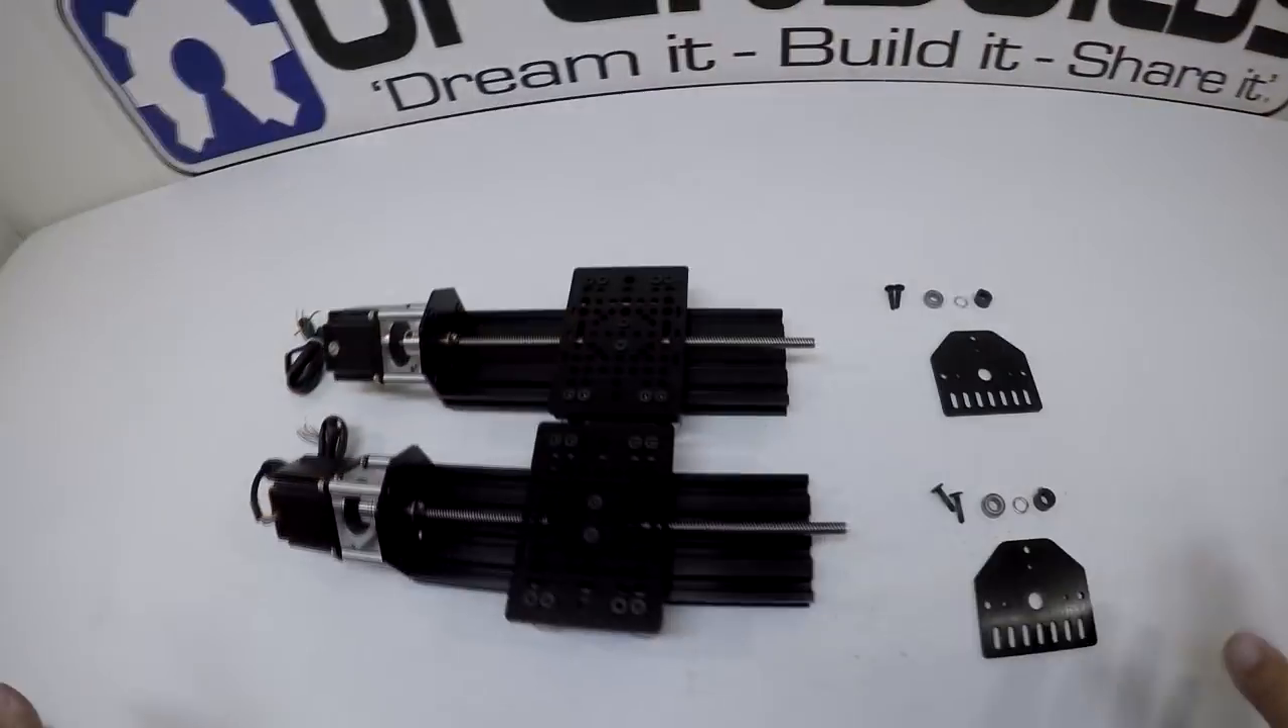All right so we have the end plates removed.